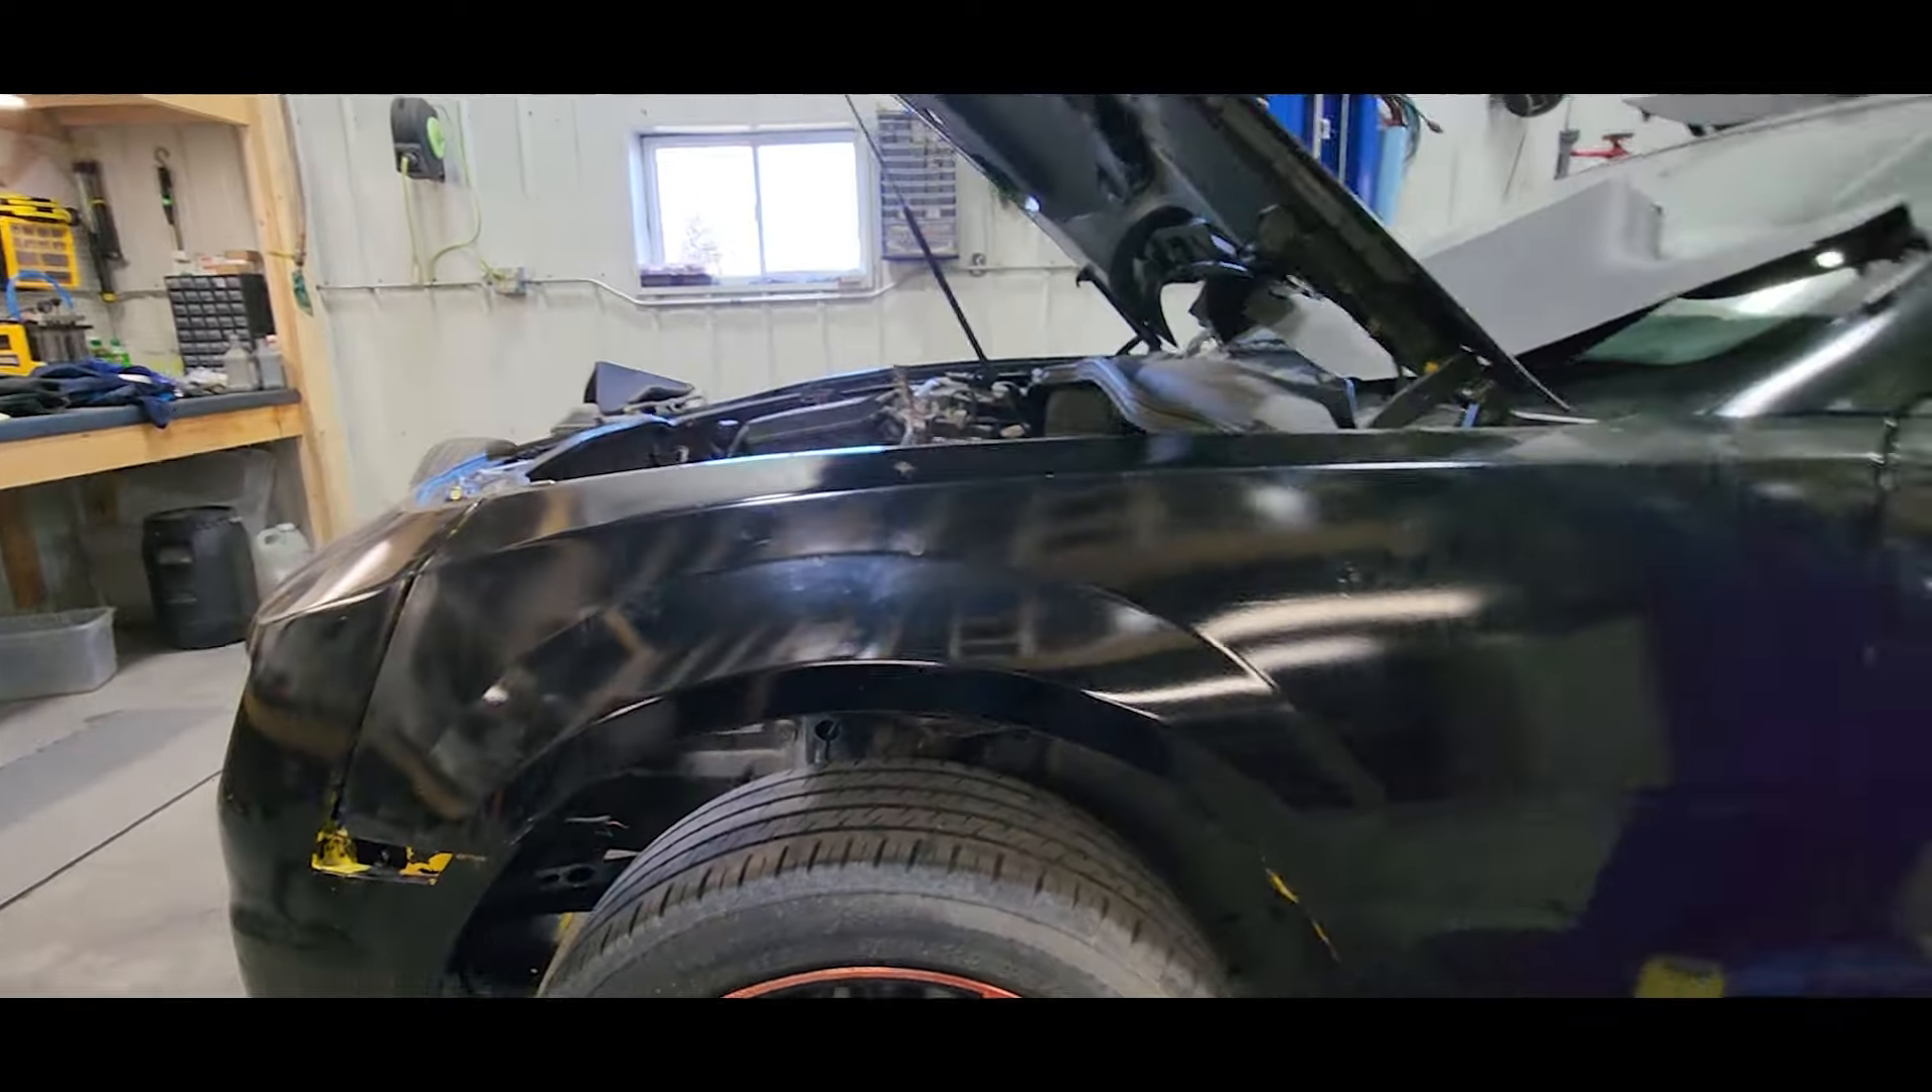So look at our front wheel gap. We've got monster wheel gap here.